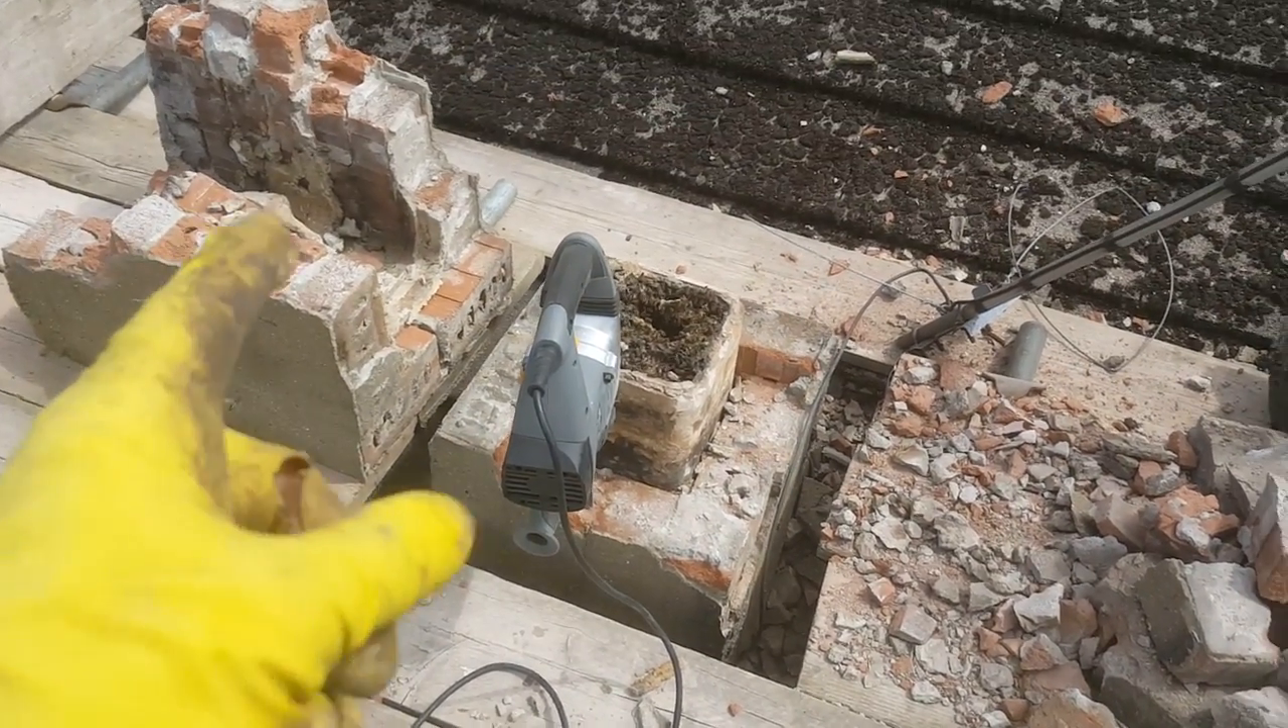So as you can see now I have taken down most of the chimney now apart from this big huge chunk here that was still up.